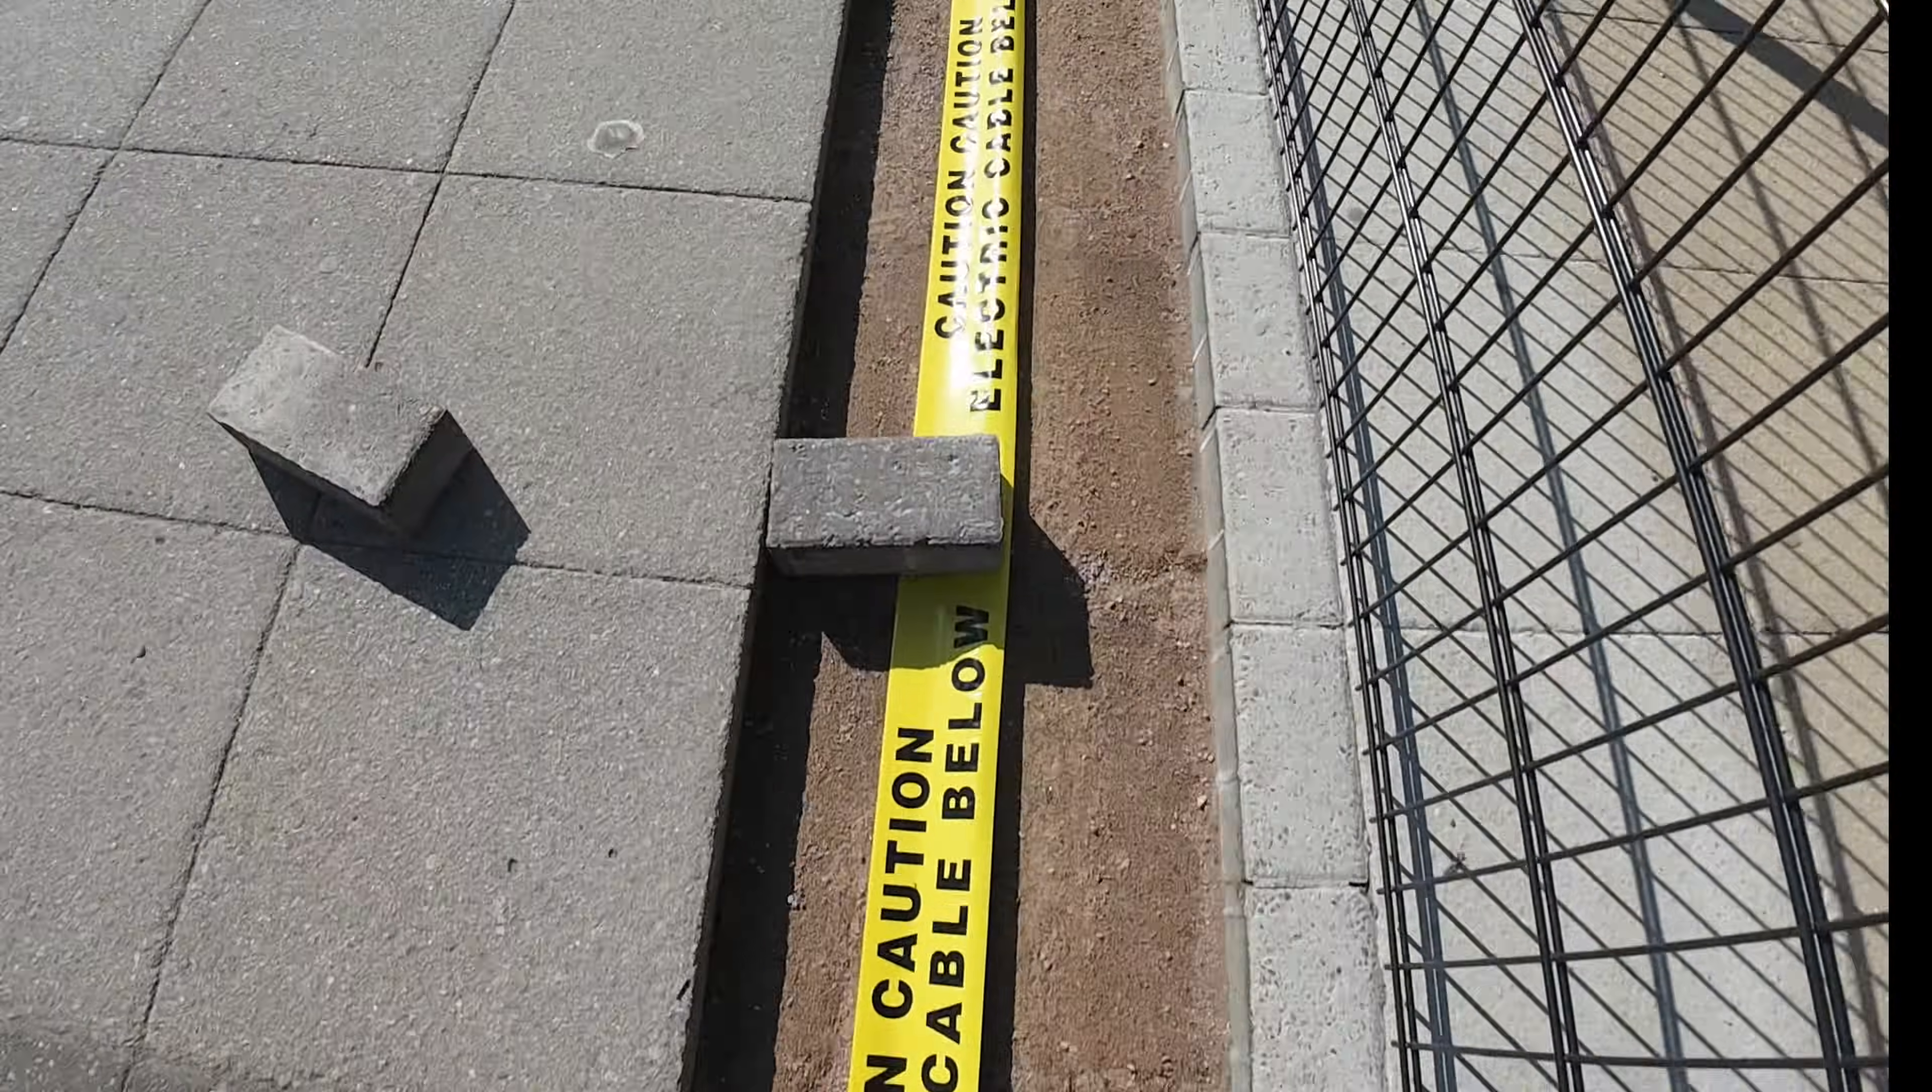So we put all the tape down and when the lads come and sink this in um they'll put the tape on top.